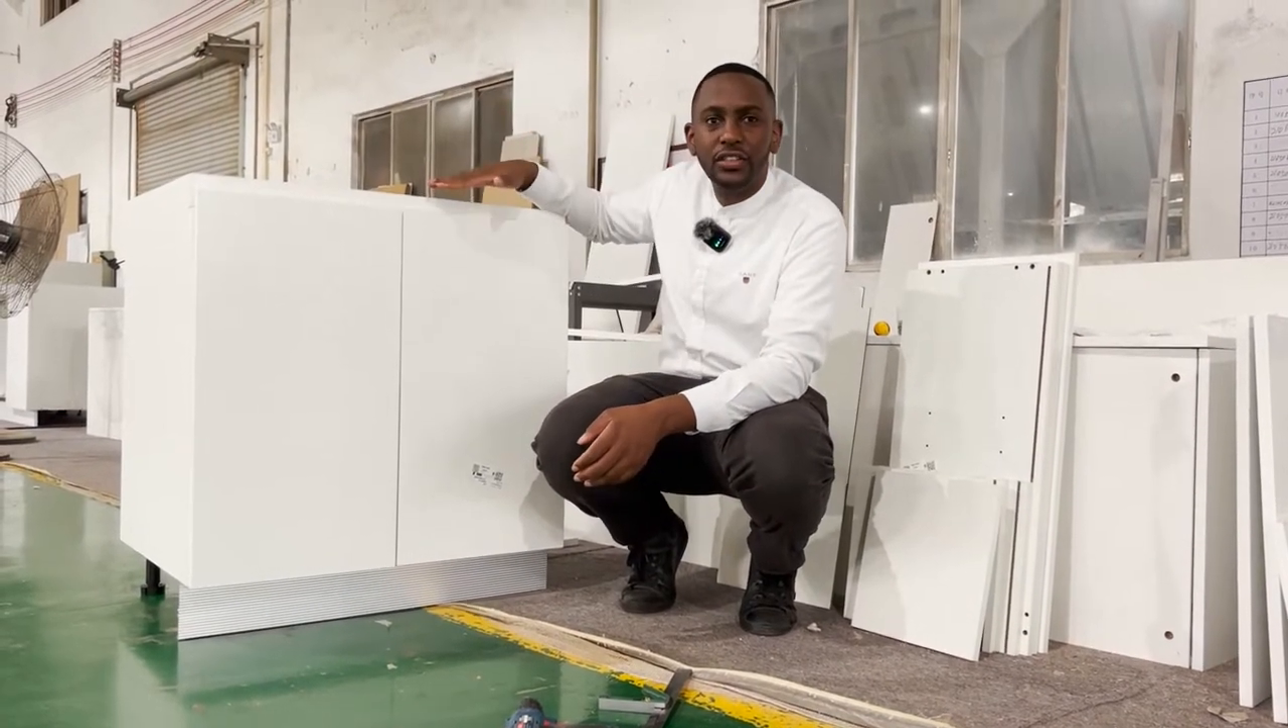Our base cabinet is nearly complete. All what is left is the countertop.